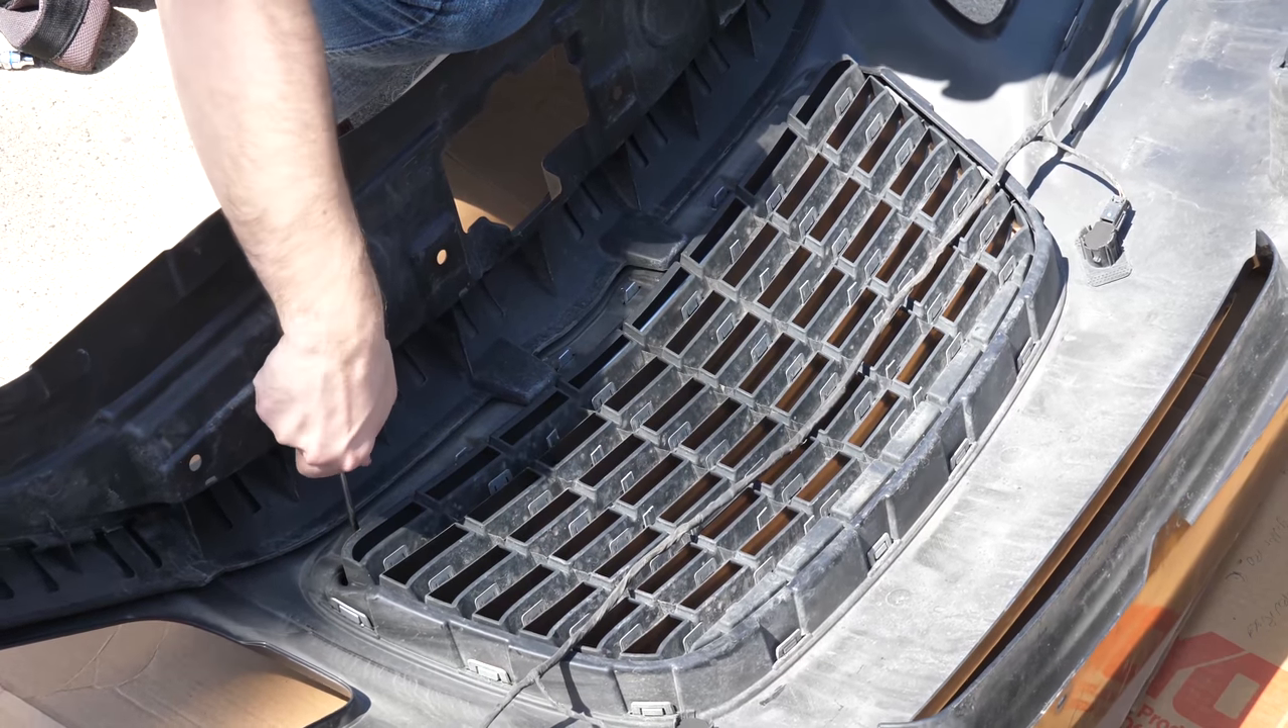Now we have the full grill exposed.